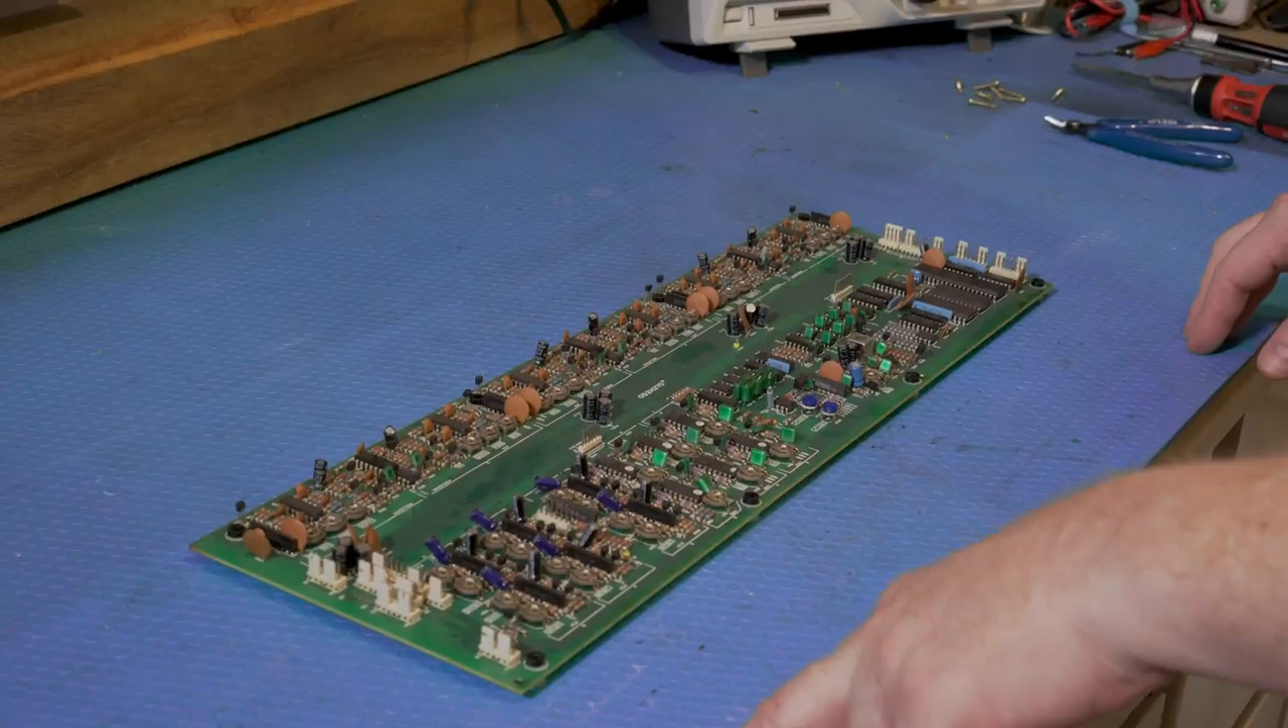All right so we've got the the voice board removed from the Juno 6 and just wanted to go over it a bit here.